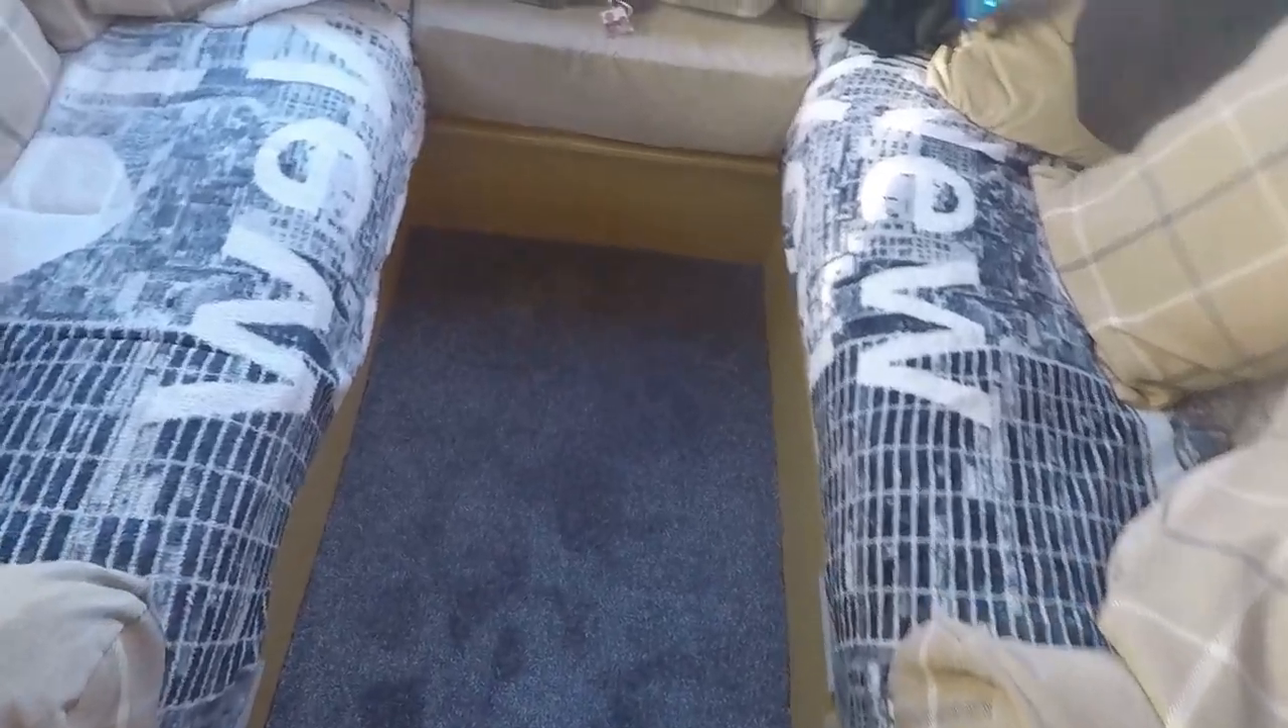We've put the new carpet down. There you see.